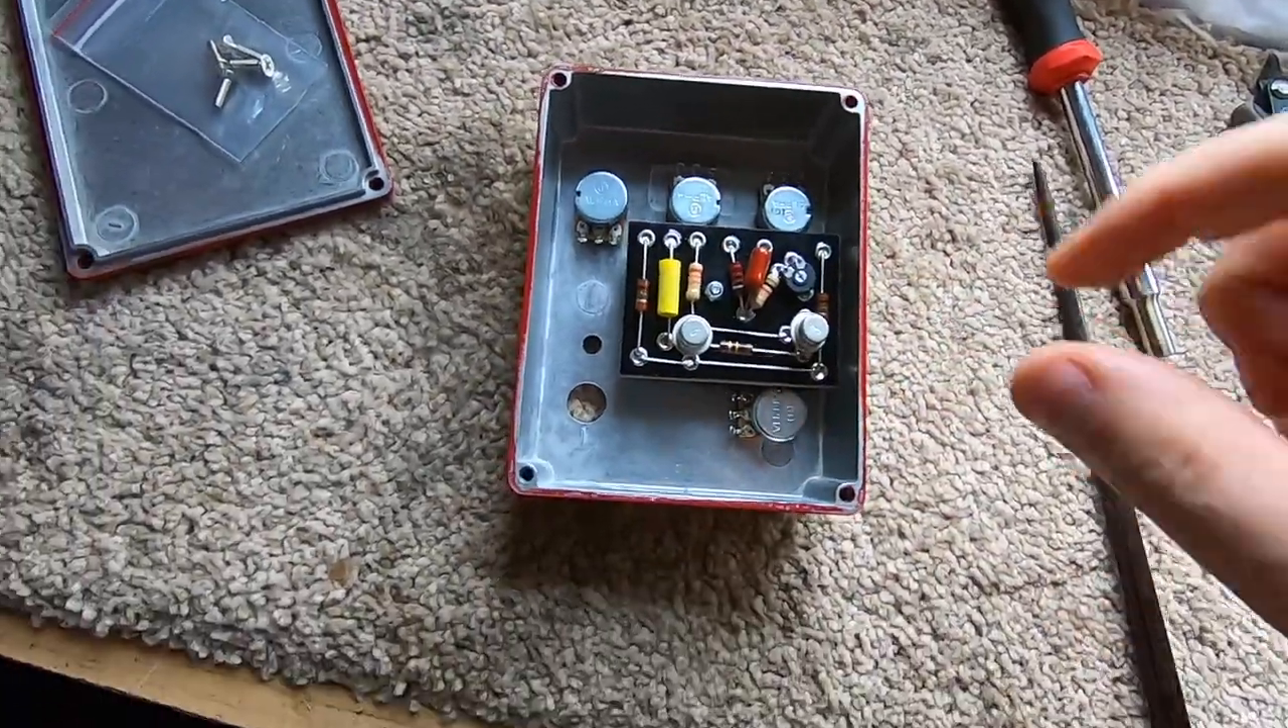I've got the board mounted. We're just doing a prototype here.